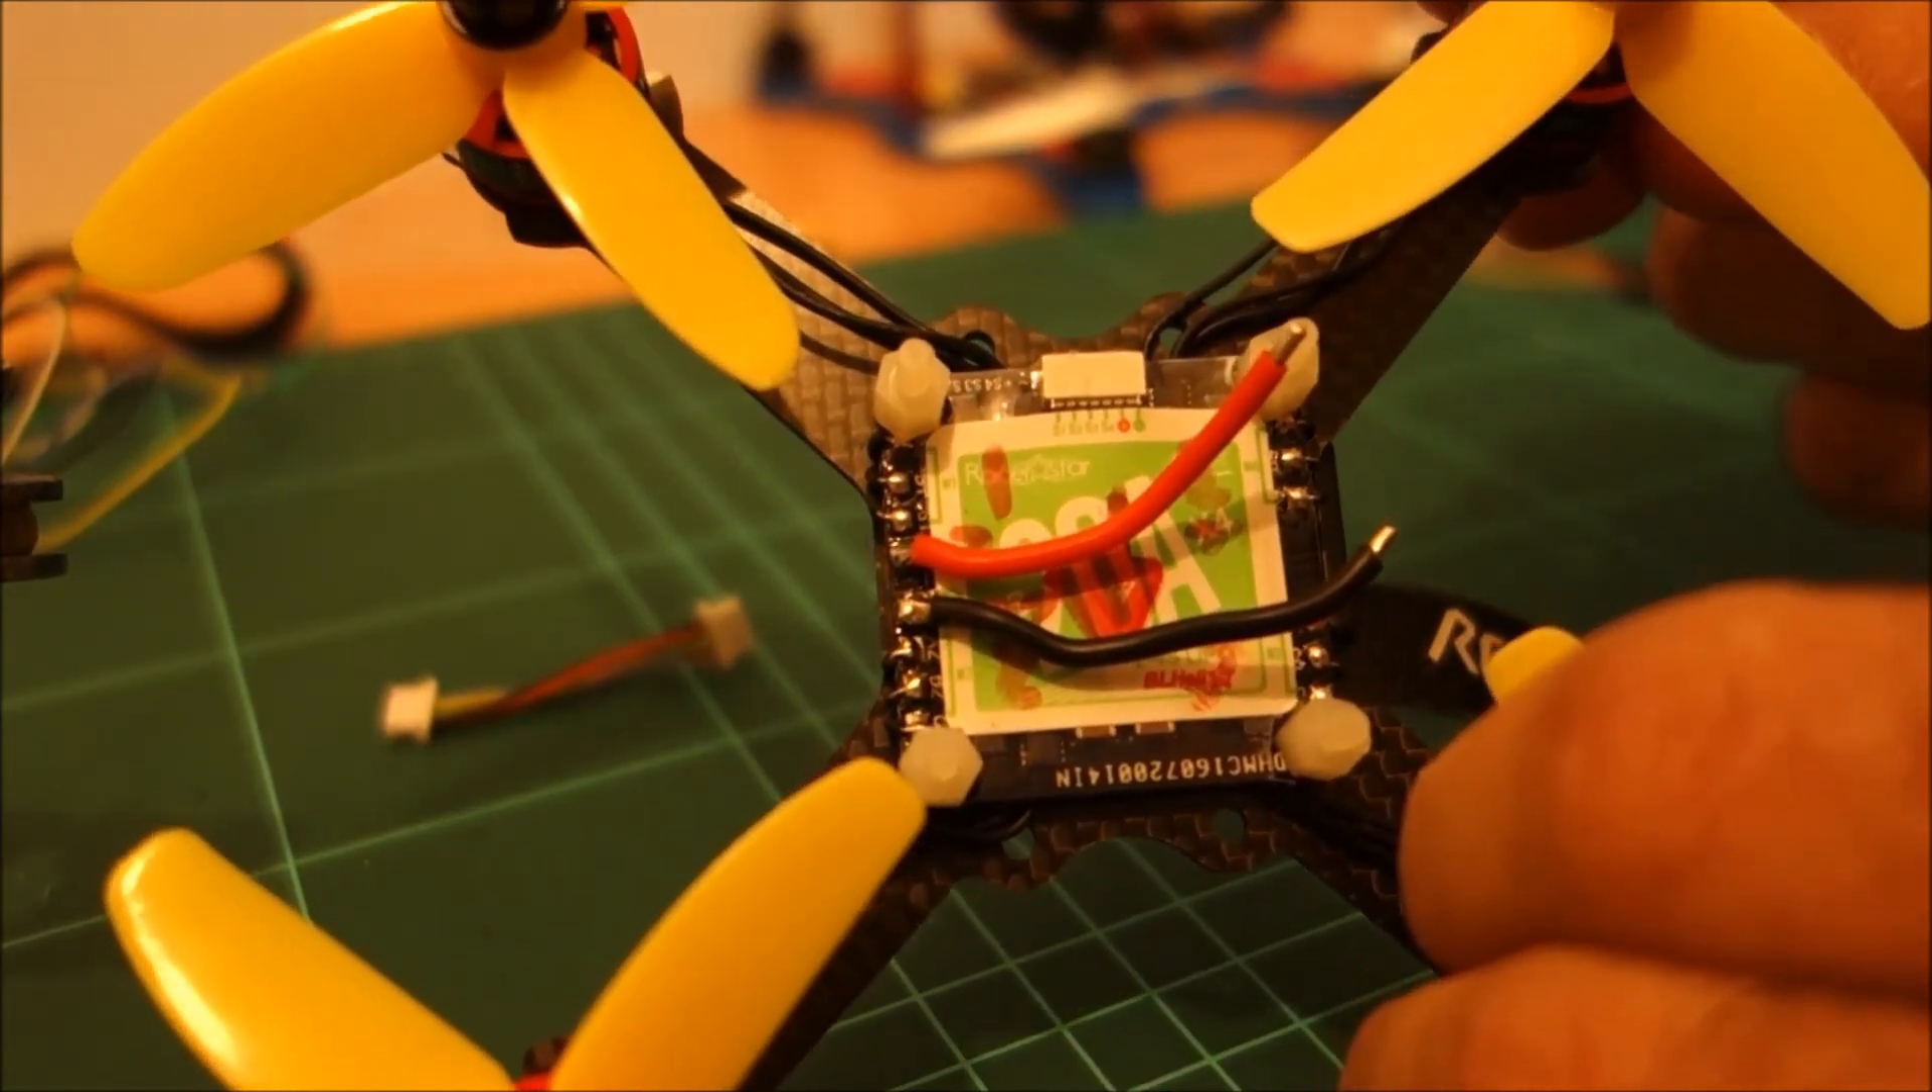The other thing I have done is I've just gone ahead and put some 18 gauge wire on here.